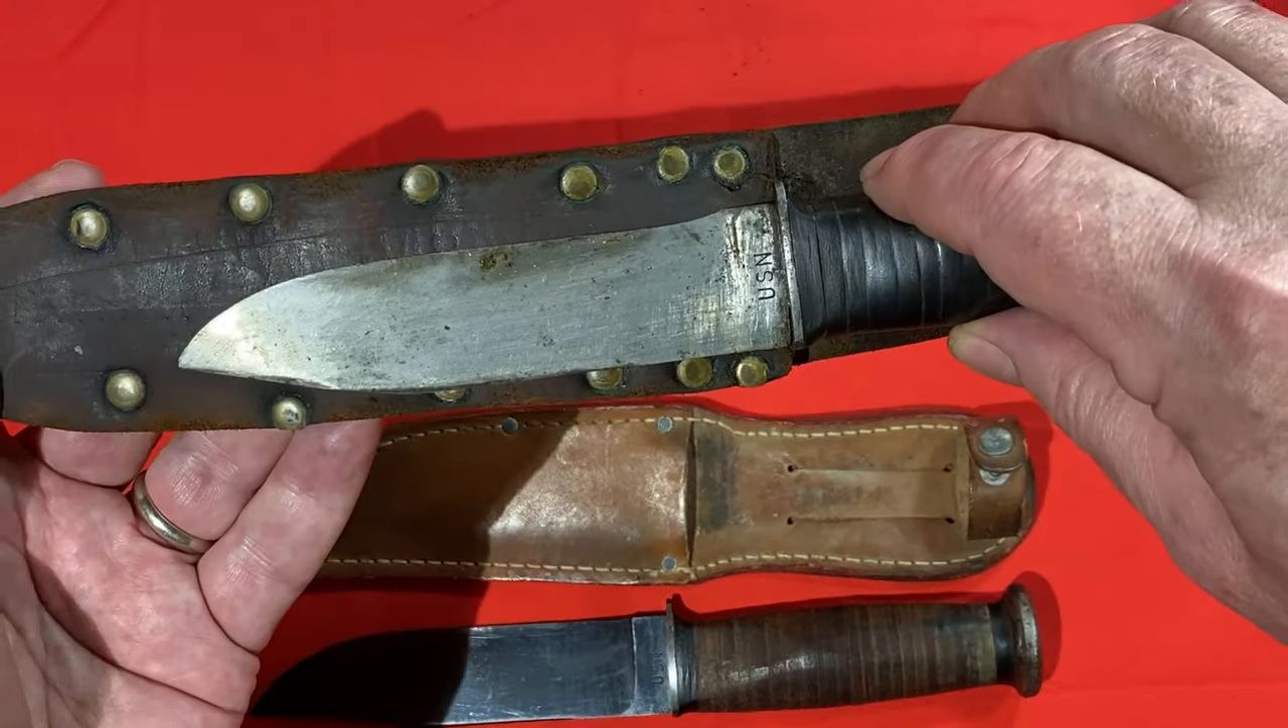This one also has a handmade sheath which is frankly a little too big for this knife a little too long i should say.